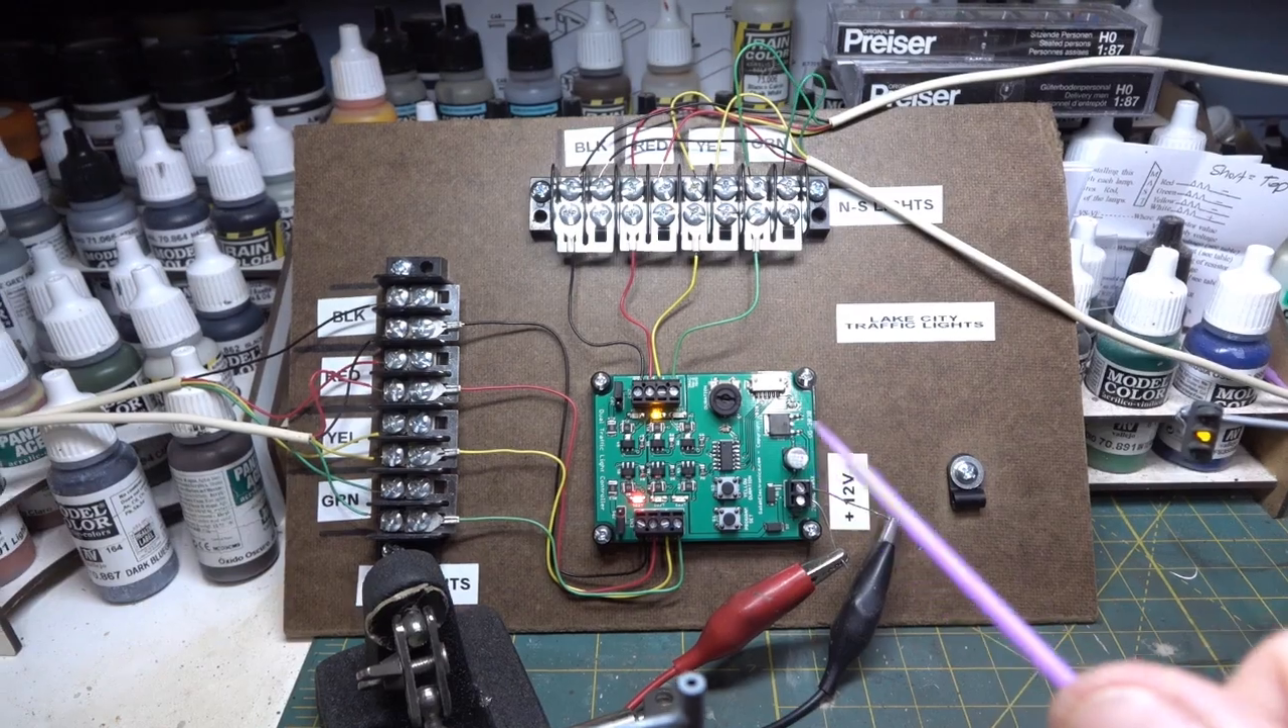So you got I got the board mounted here I put on a piece of masonite.